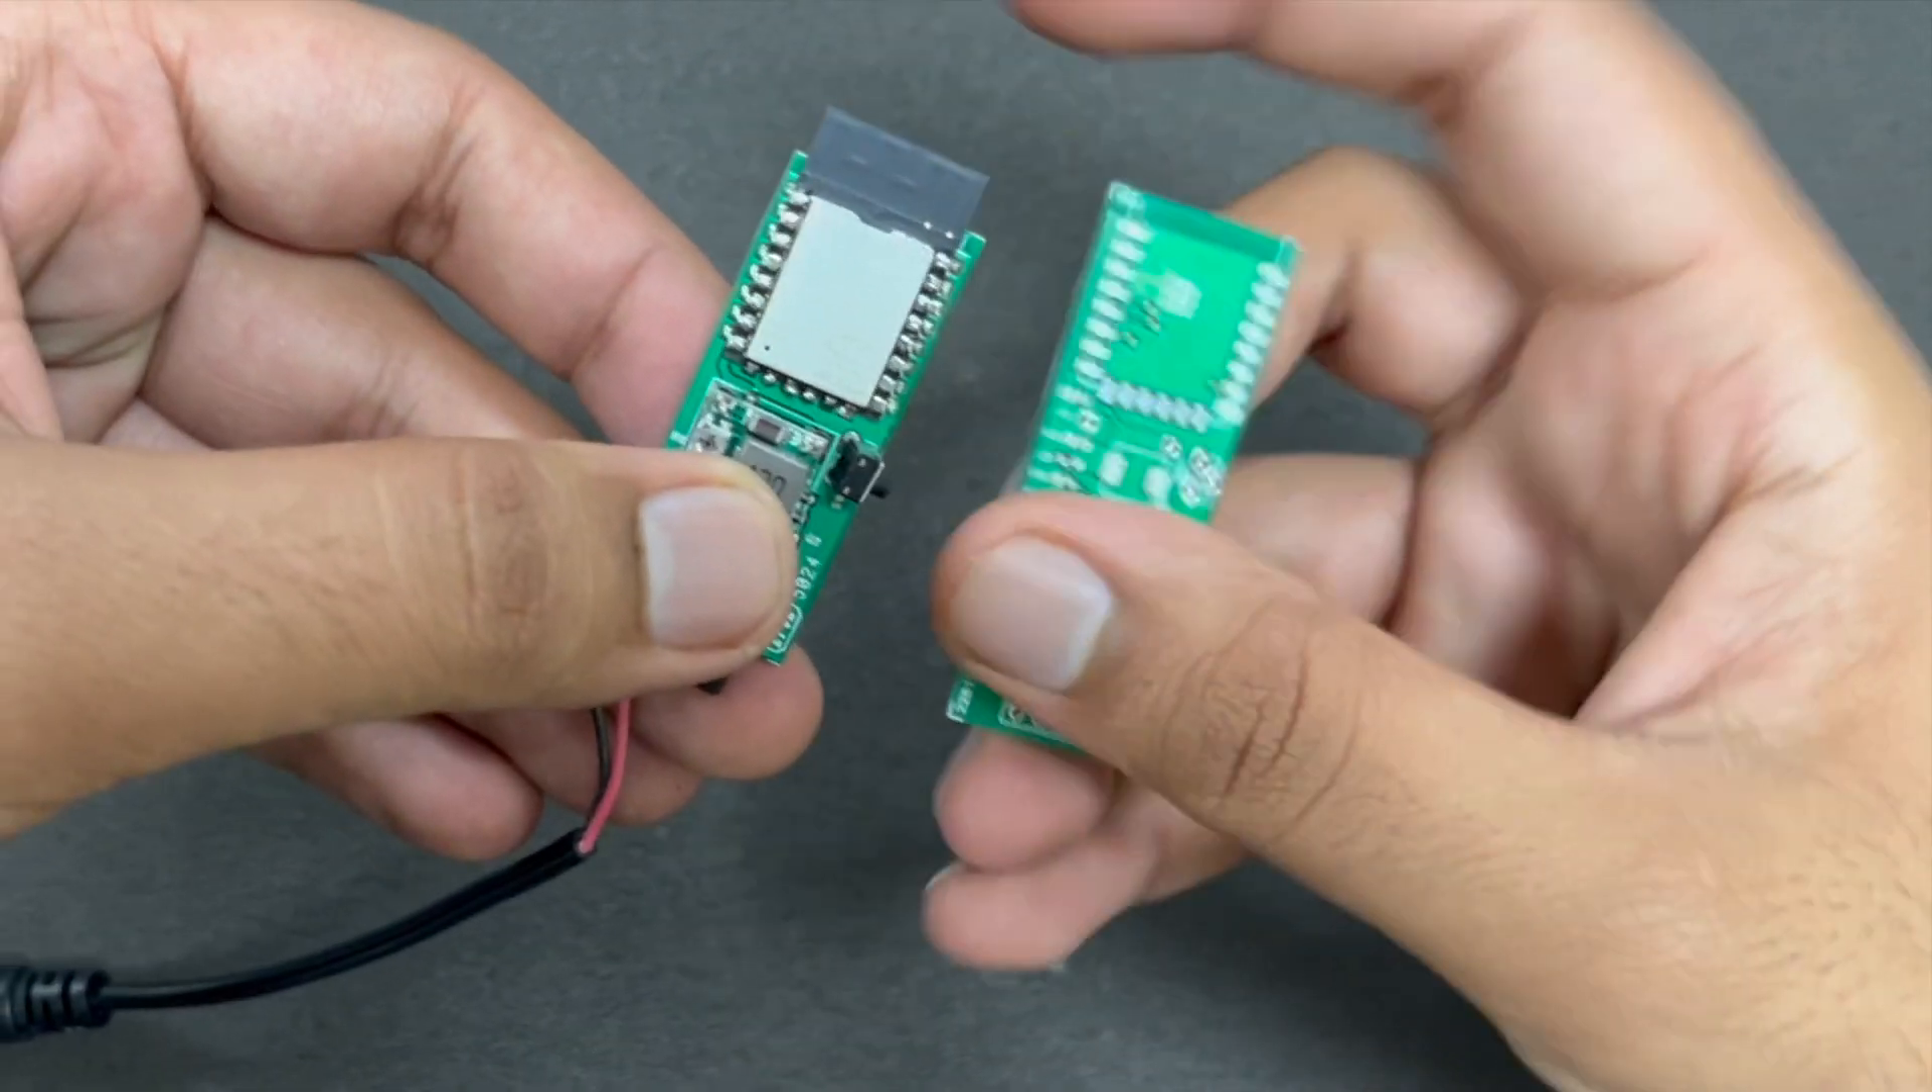You can see I have a bare PCB and I have a soldered PCB.